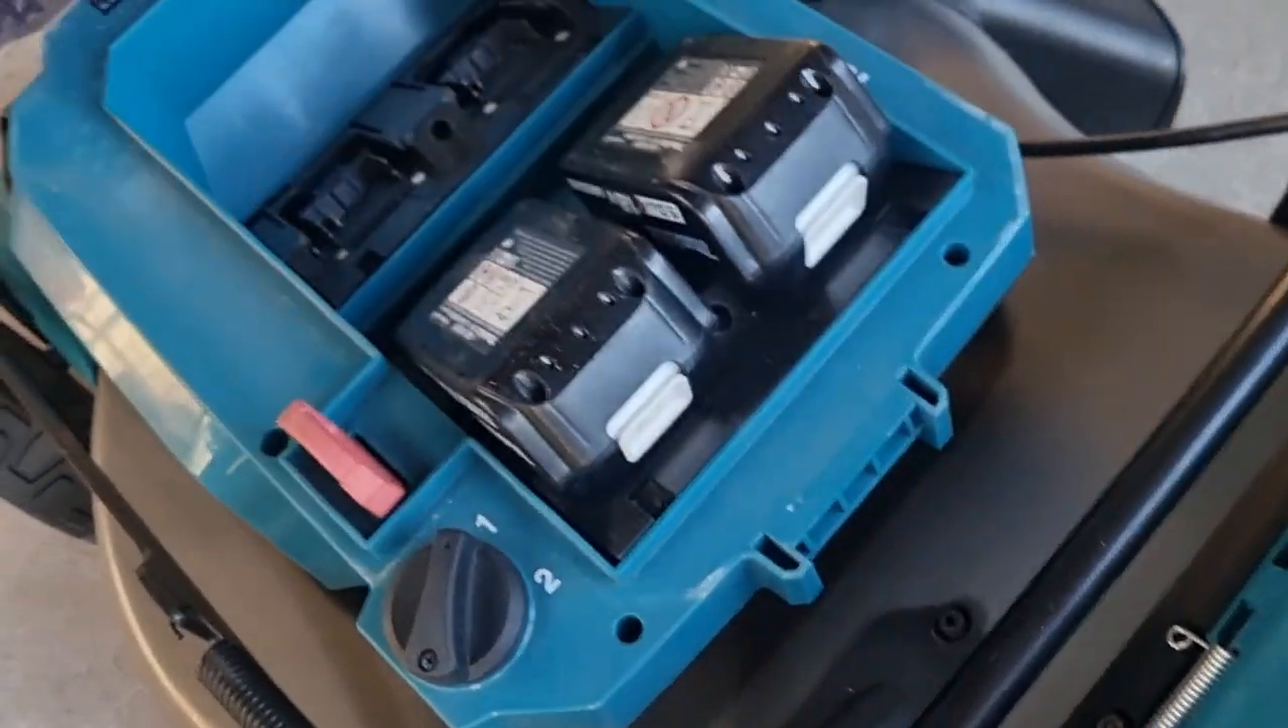I currently only have the two batteries in here at the moment.